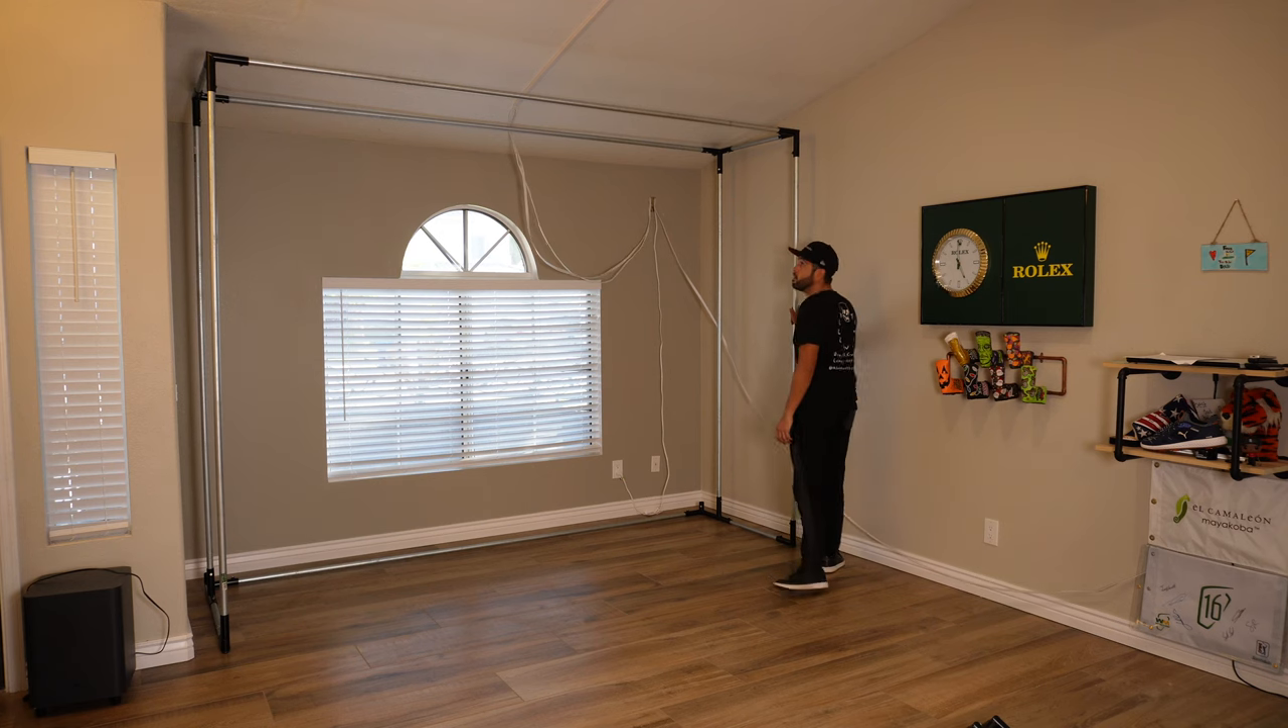This is the enclosure framing without the back cover piece.